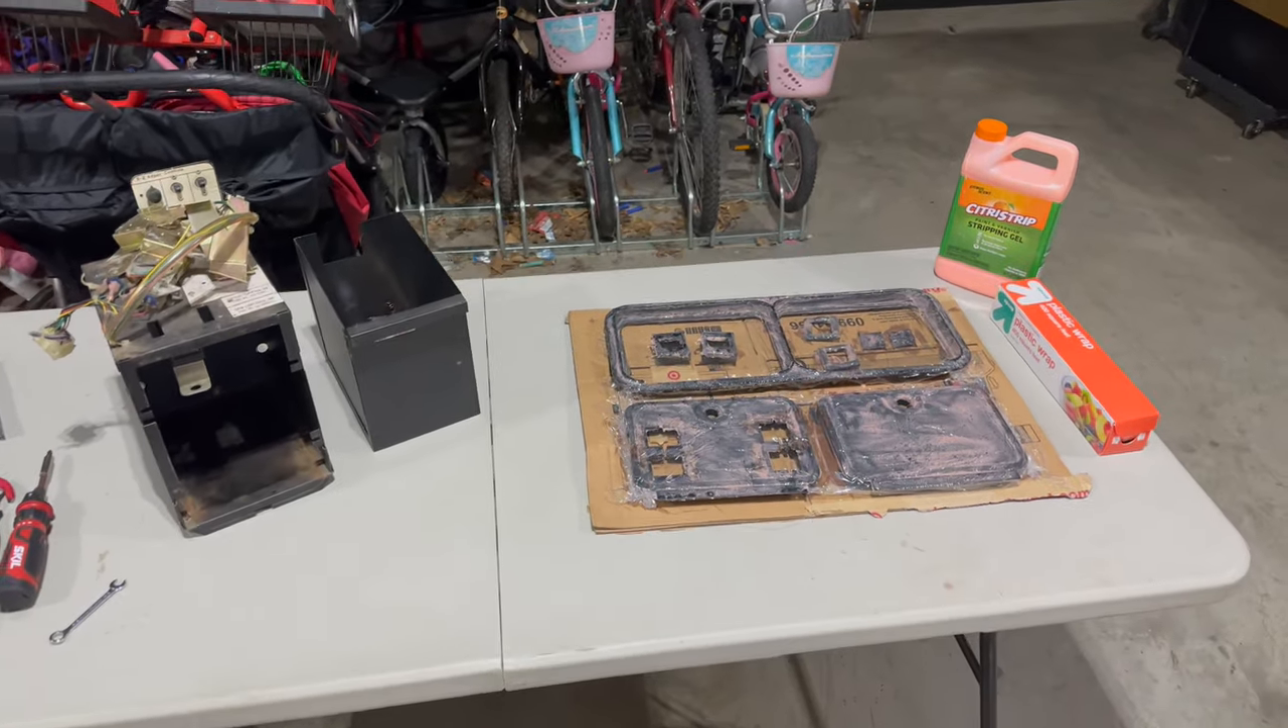Okay, the coin door is completely disassembled.